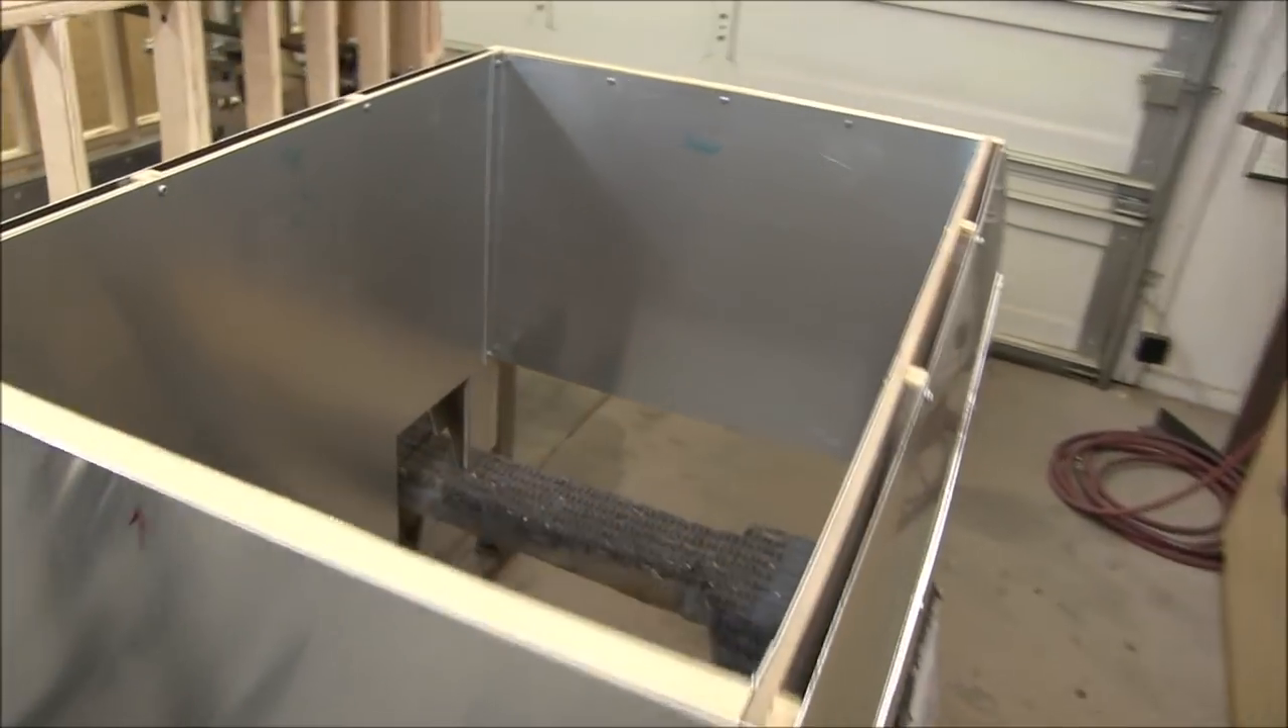I have the inside panels in turned out all right.